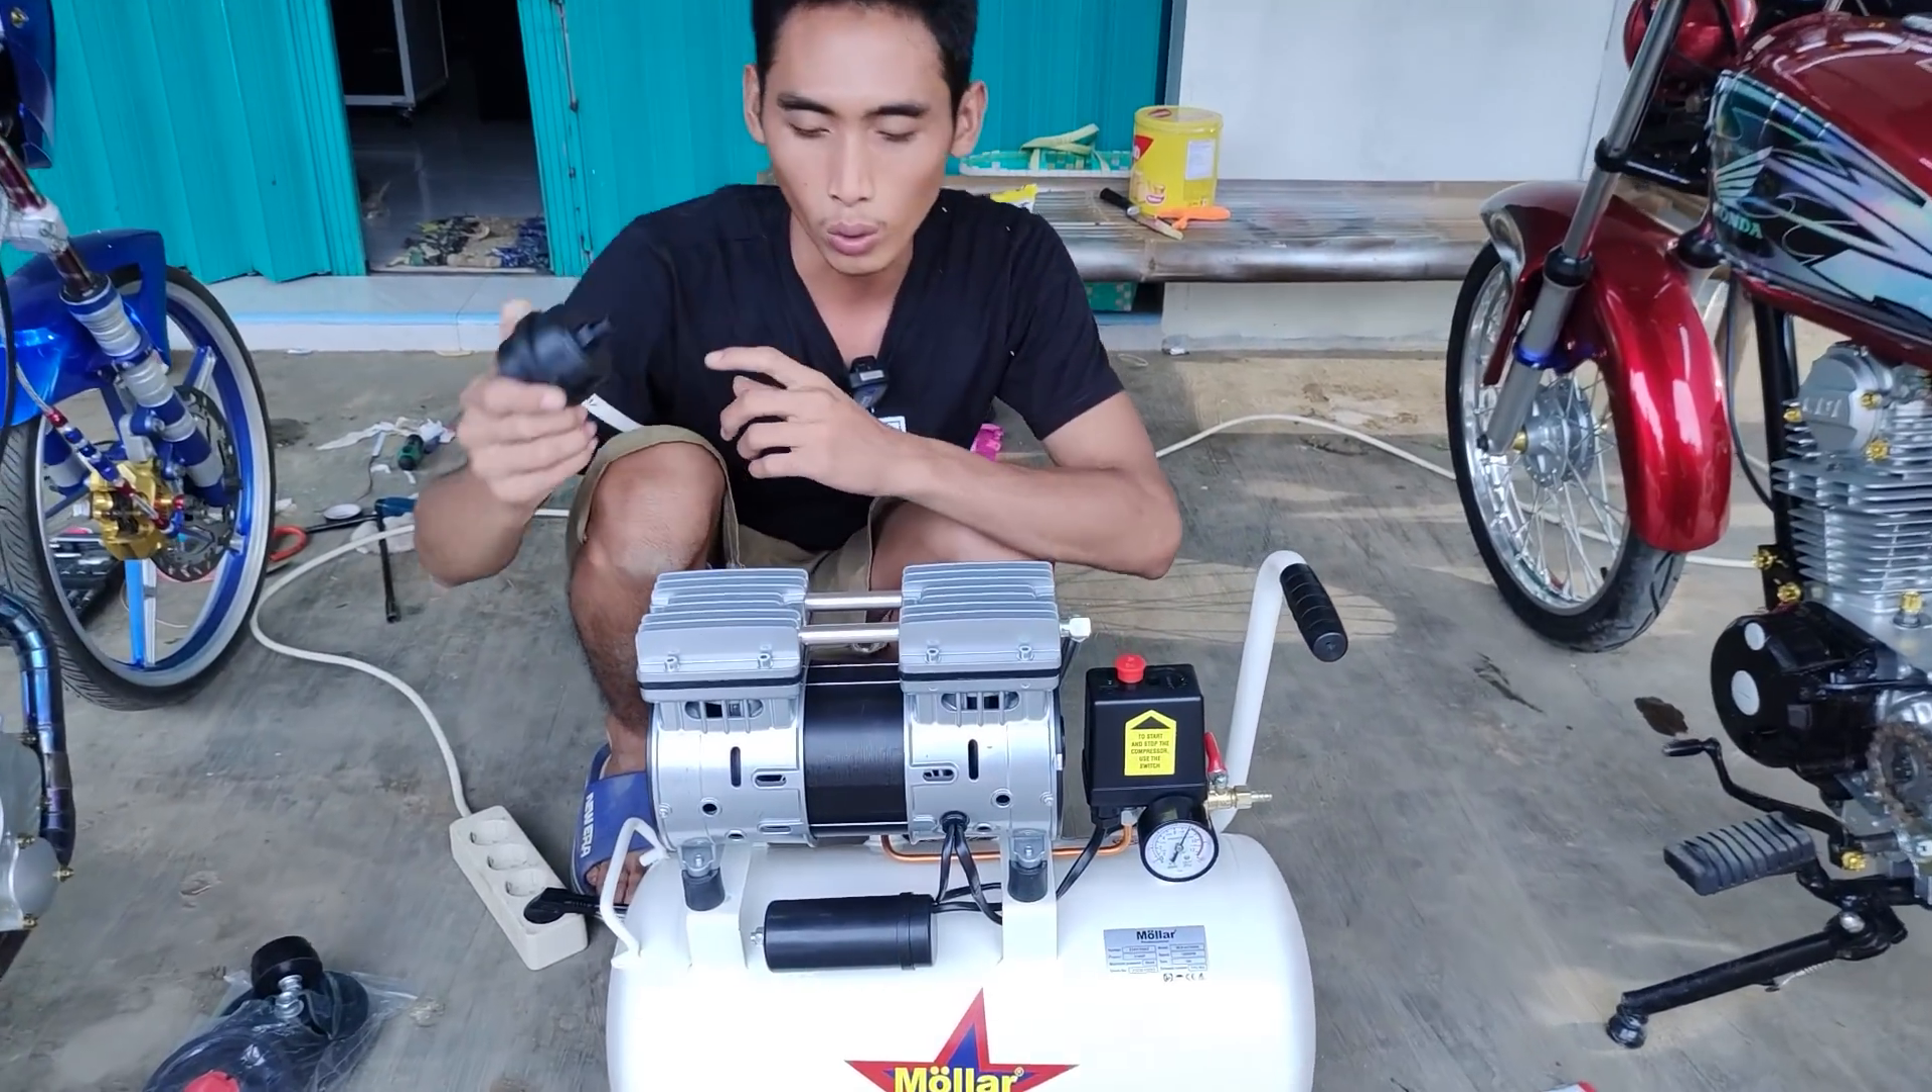Masih ada yang belum dipasang guys Ini untuk filternya Terus dan ini untuk Rodanya guys.